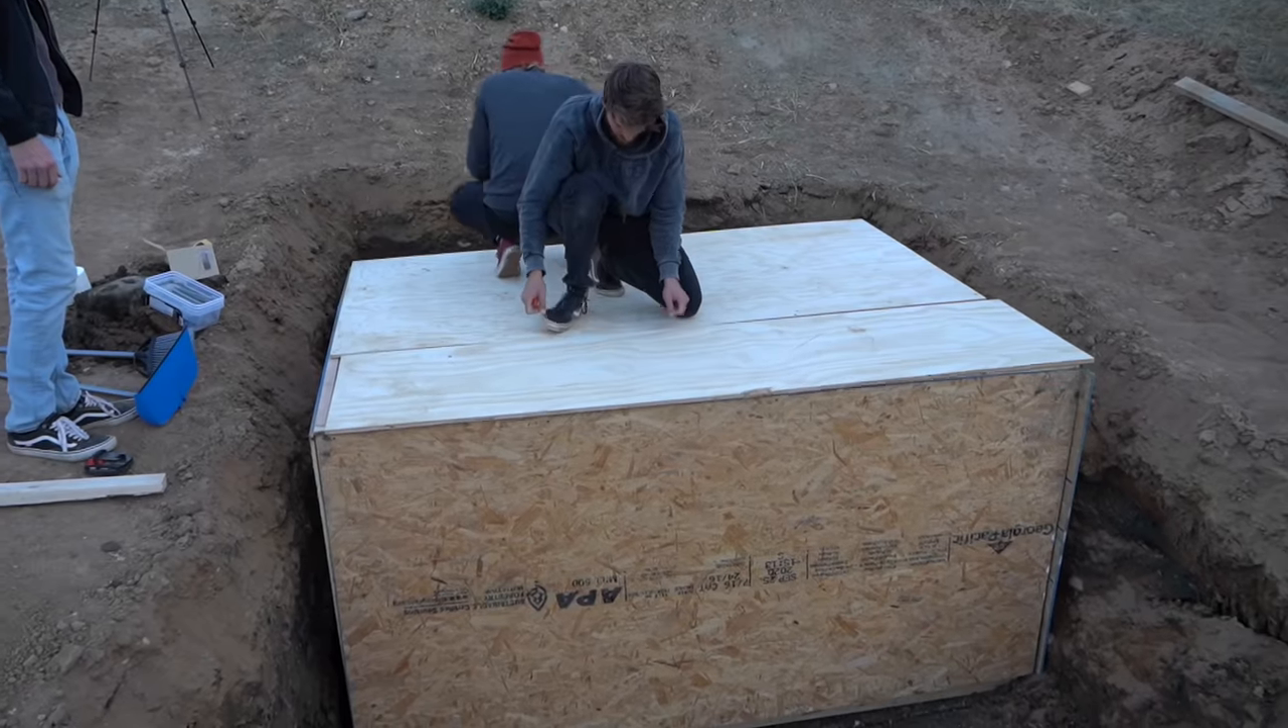We're almost complete with the box We're putting the roof on.